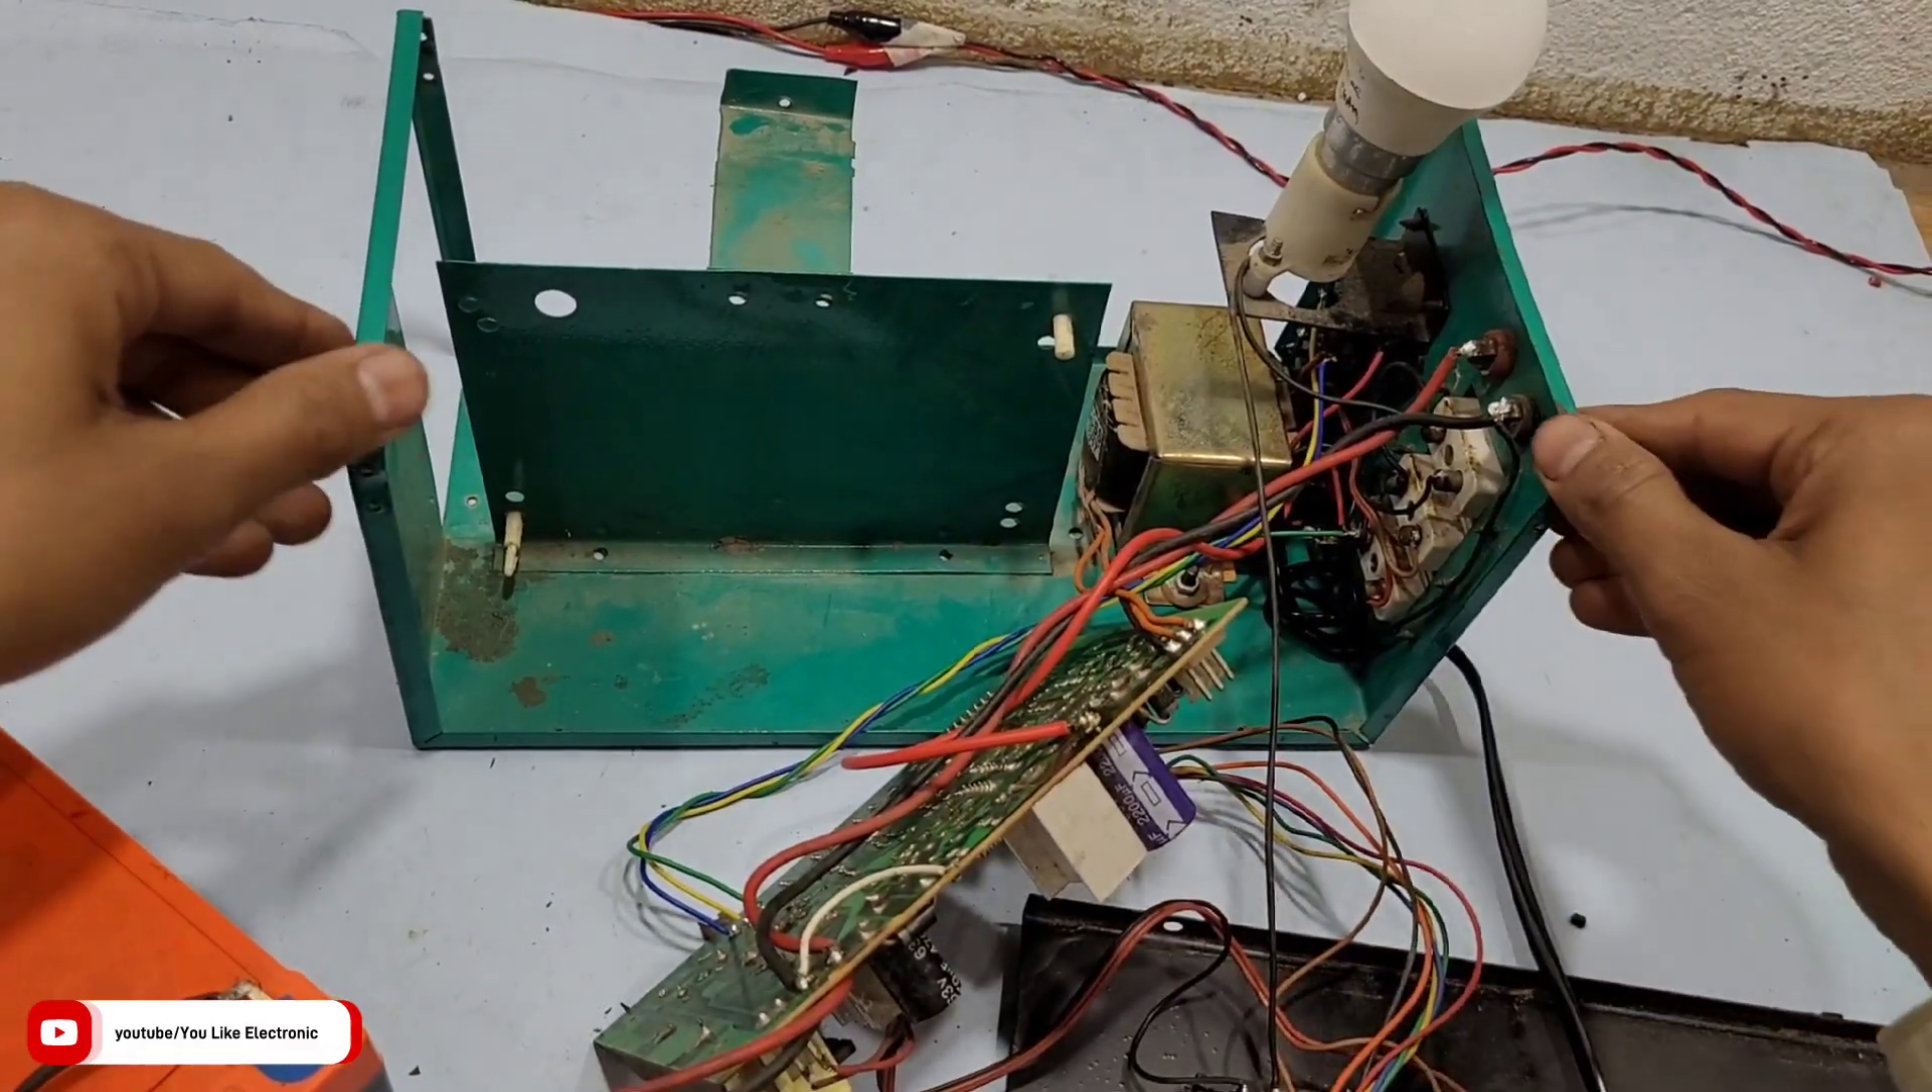तो यहां पर मैंने CFL को भी लगा दिया है।